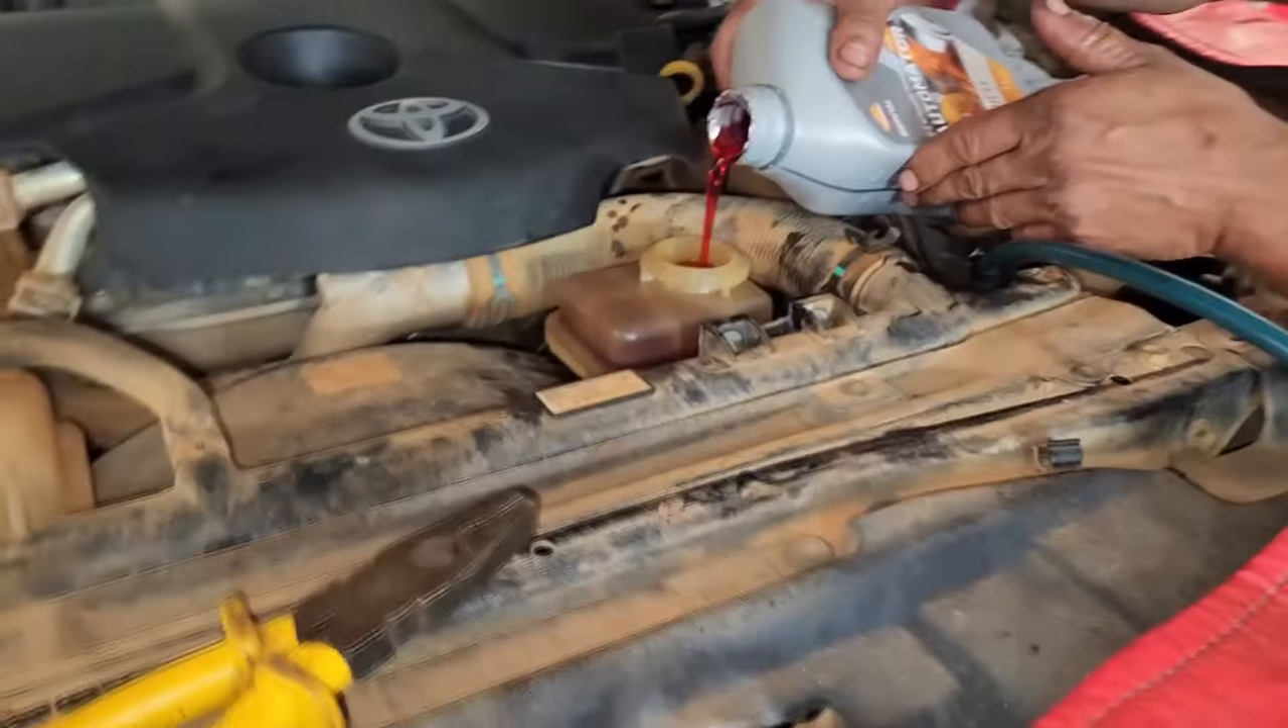O reservatório, pessoal, já instalou aqui.